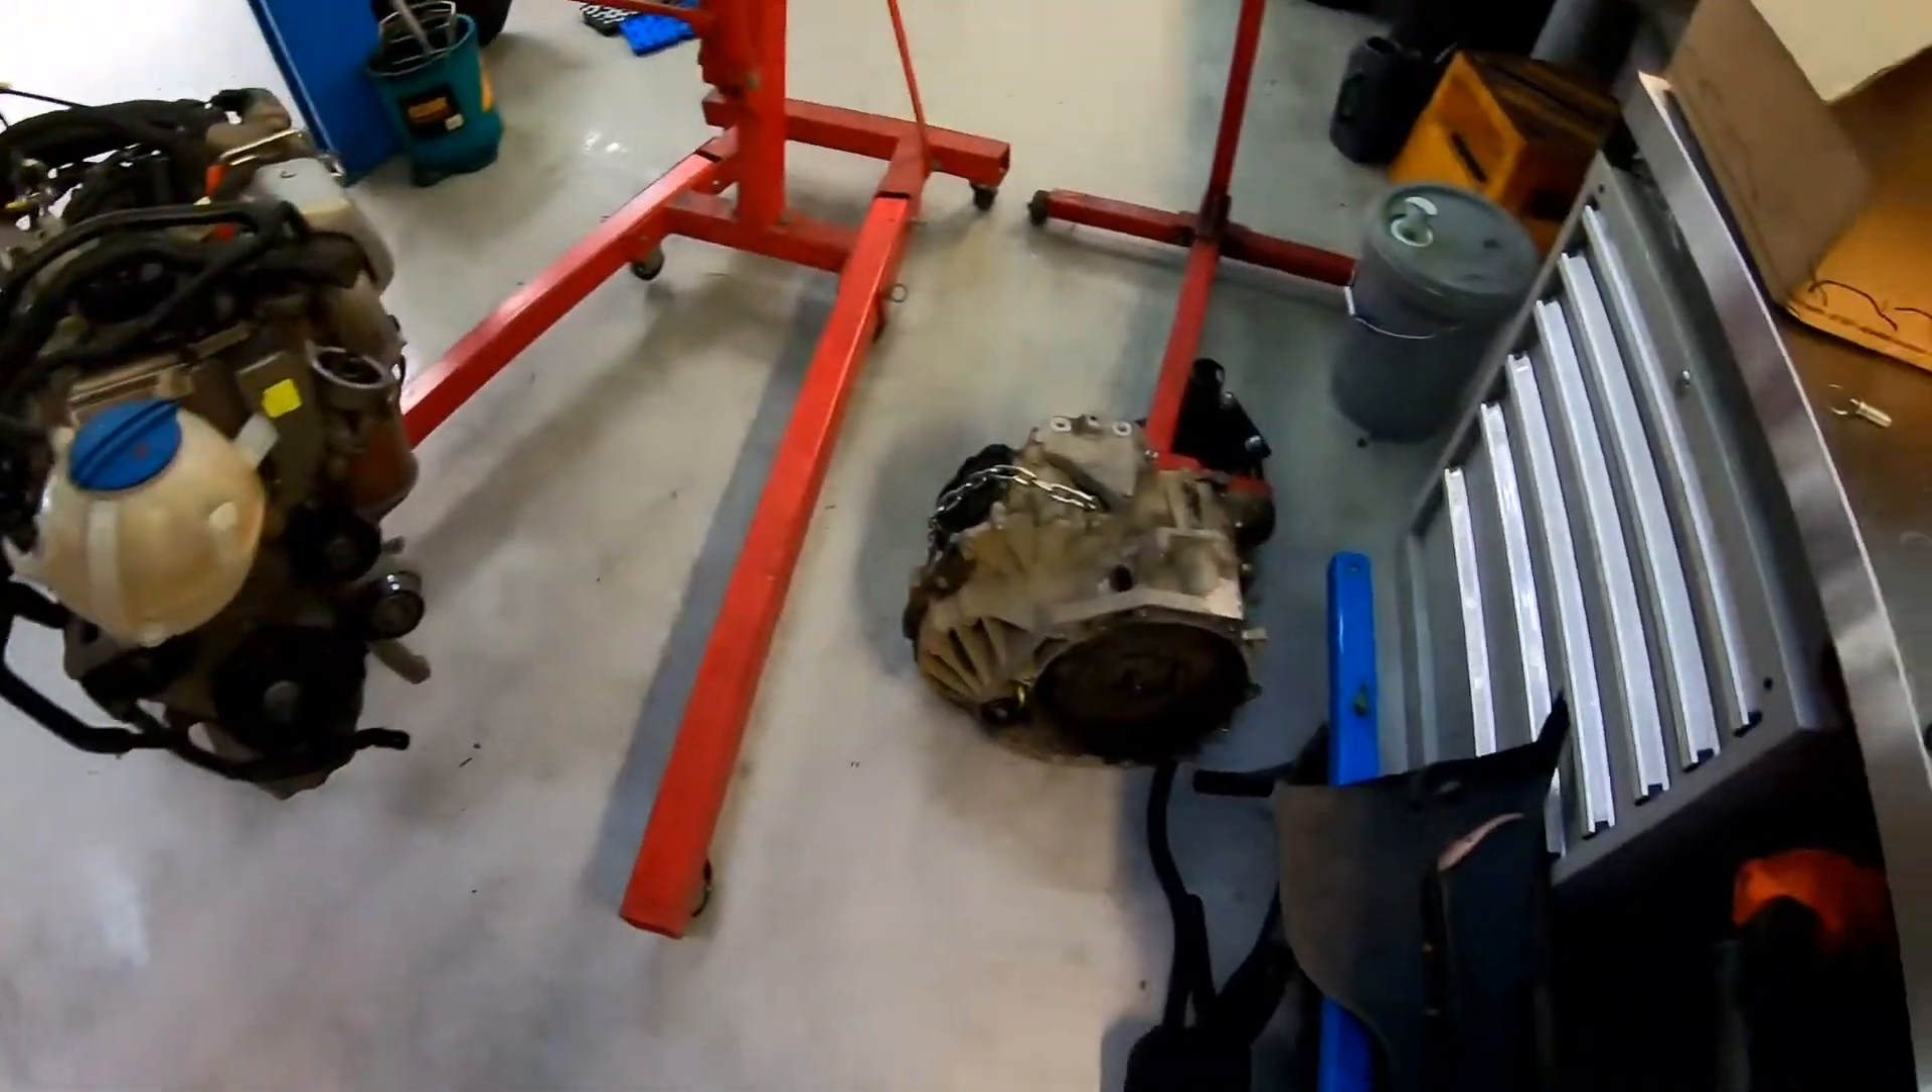That's the engine and the gearbox out on the floor now.